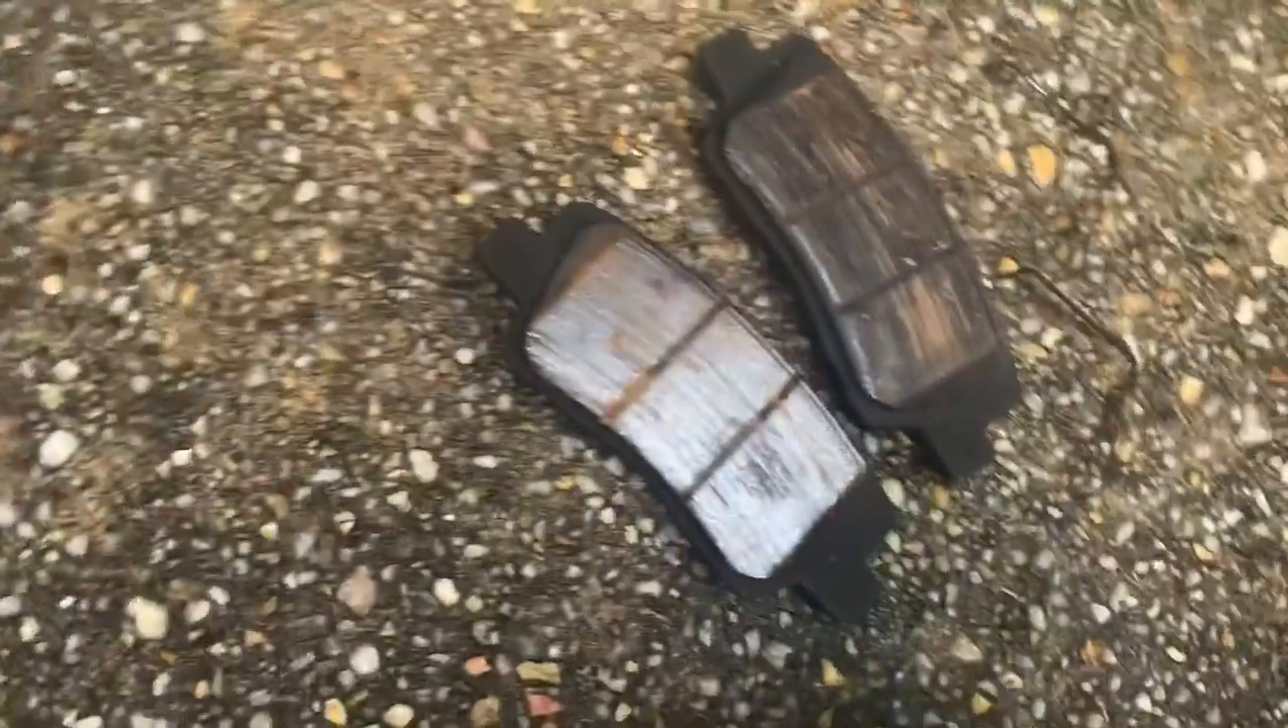Okay so i got the old pads out.